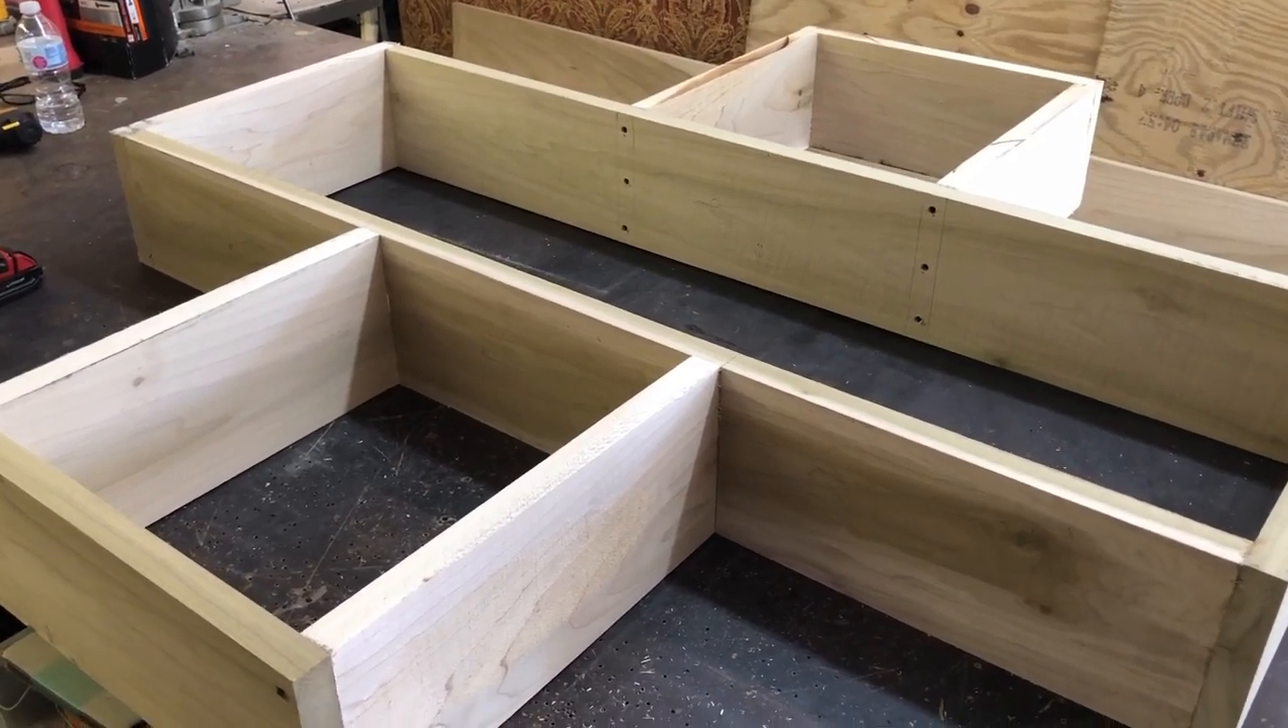All right, the frame of my cross is pretty much put together now.